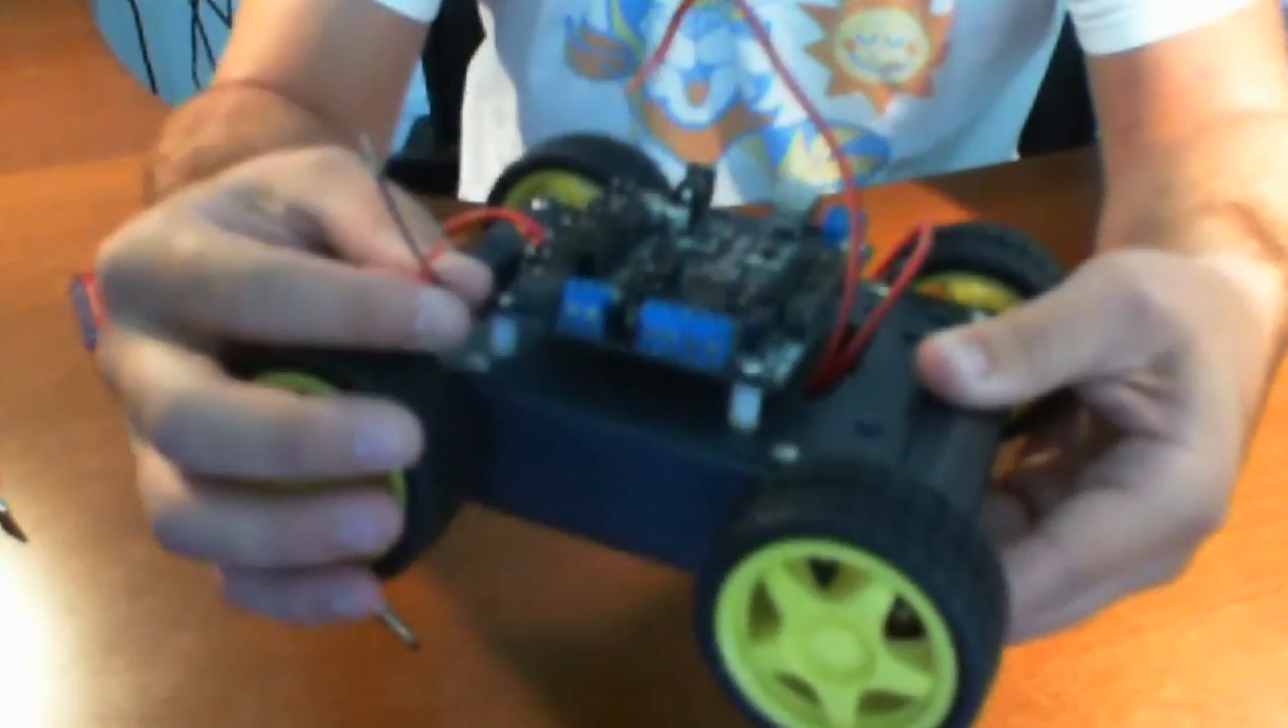We've mounted the Romeo board onto the DF Robot mobile platform, four -wheel drive, and everything is still in place just how we want it.